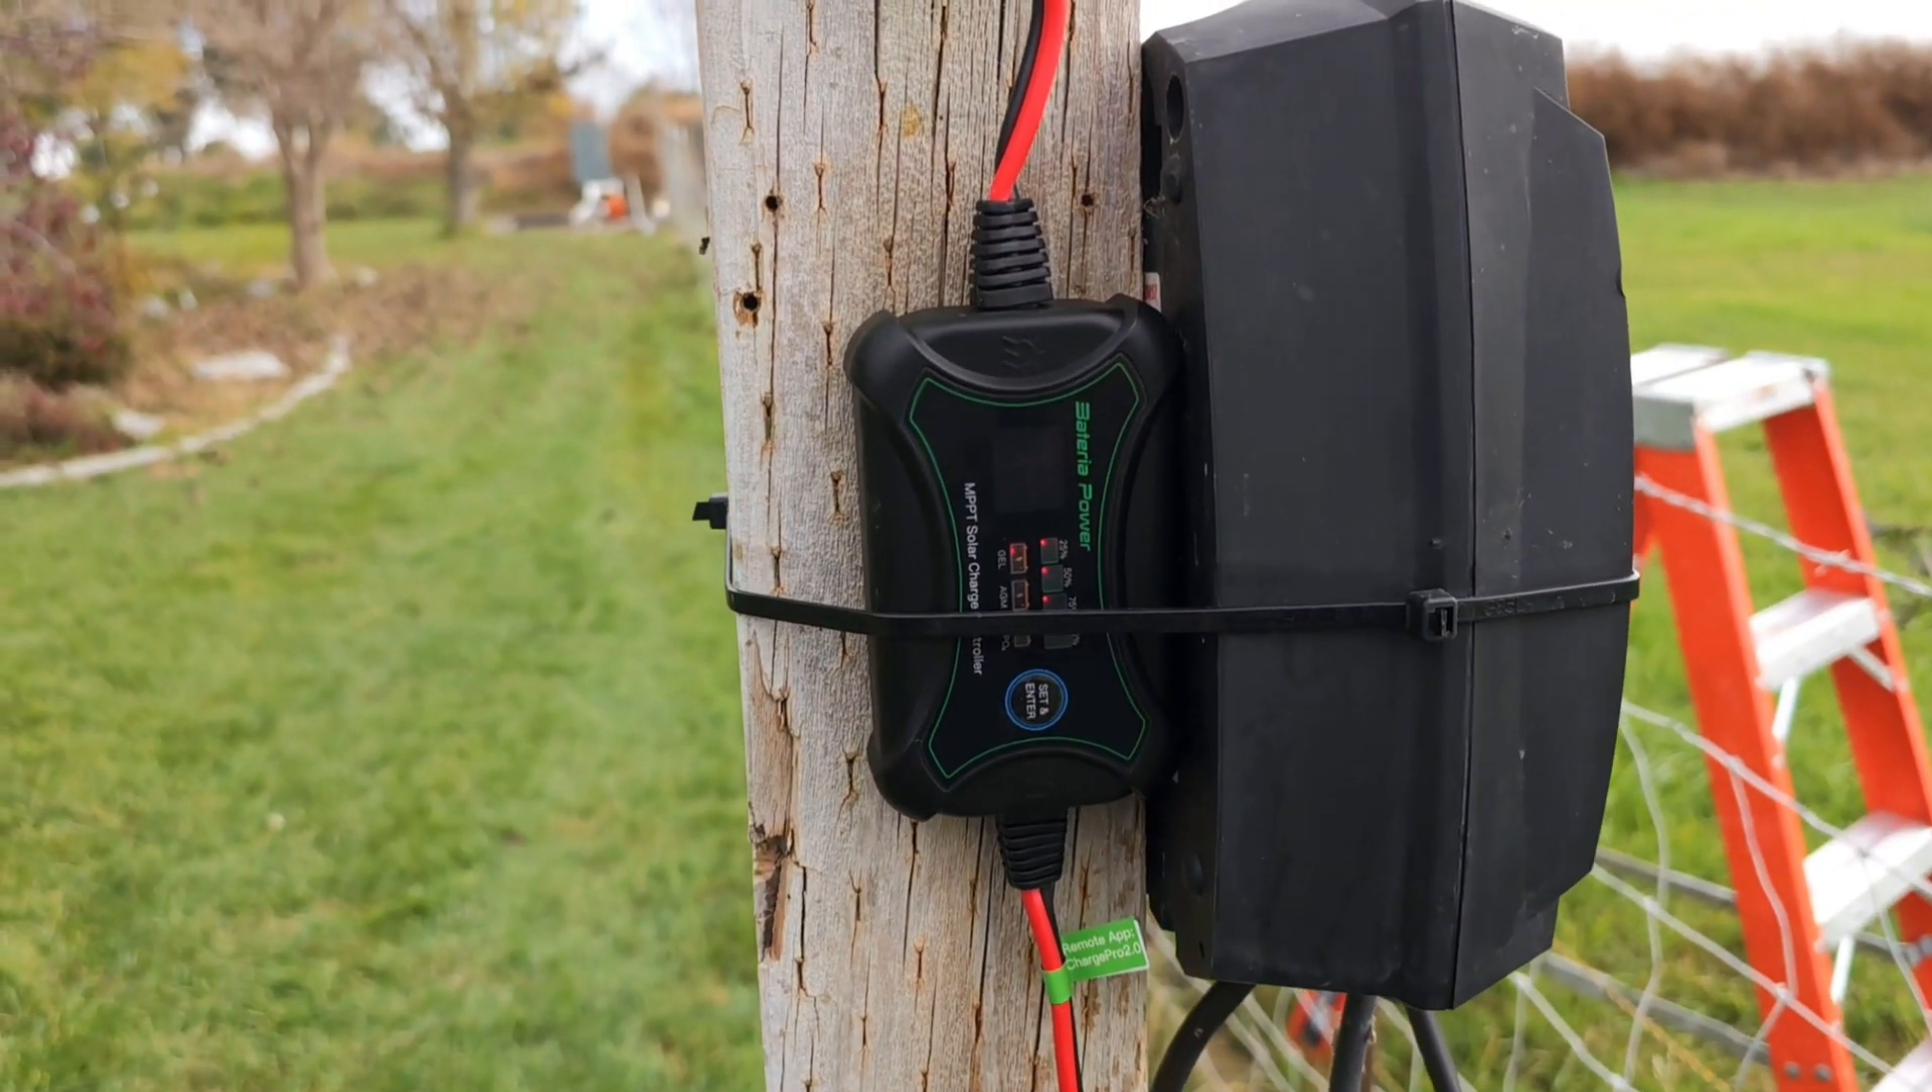We've got the charge controller mounted to the post. Everything's lit up, functioning the way it's supposed to. I've taken and tucked all my wires away out of the weather.